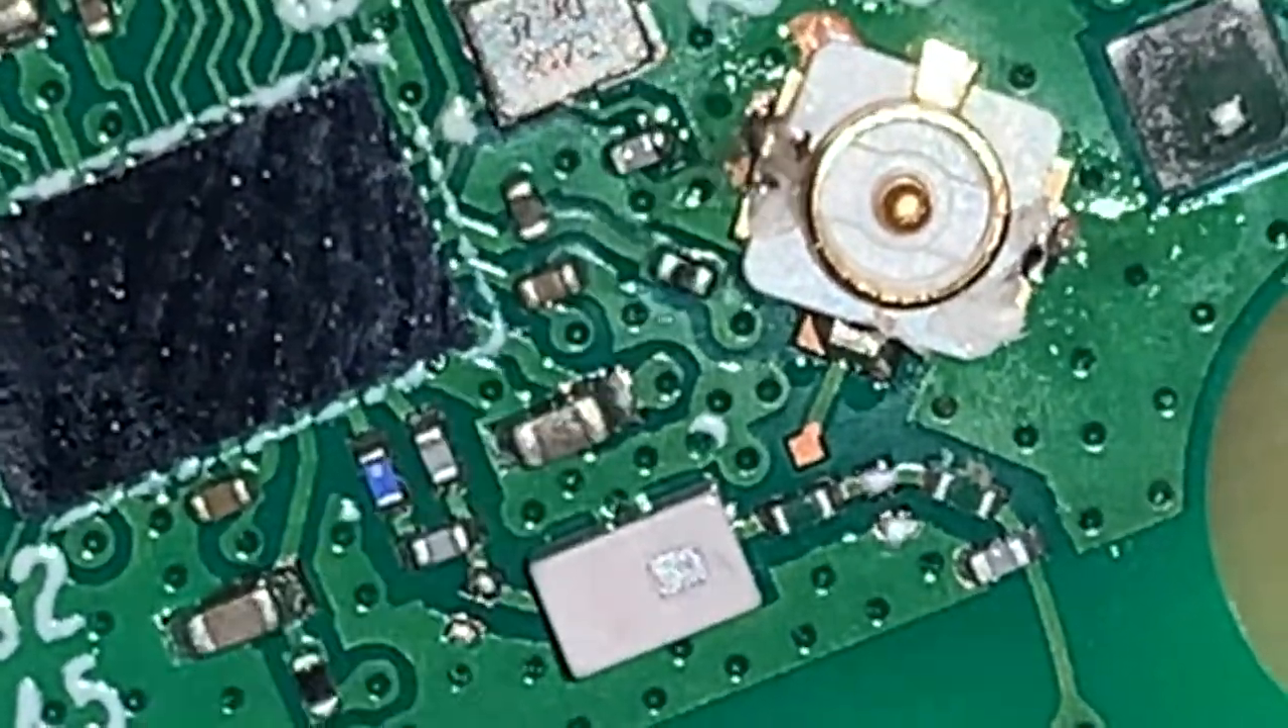This took two tries, as I broke the first connector when testing the mechanical connection, which did not pass the test, but I eventually got a connector in place.